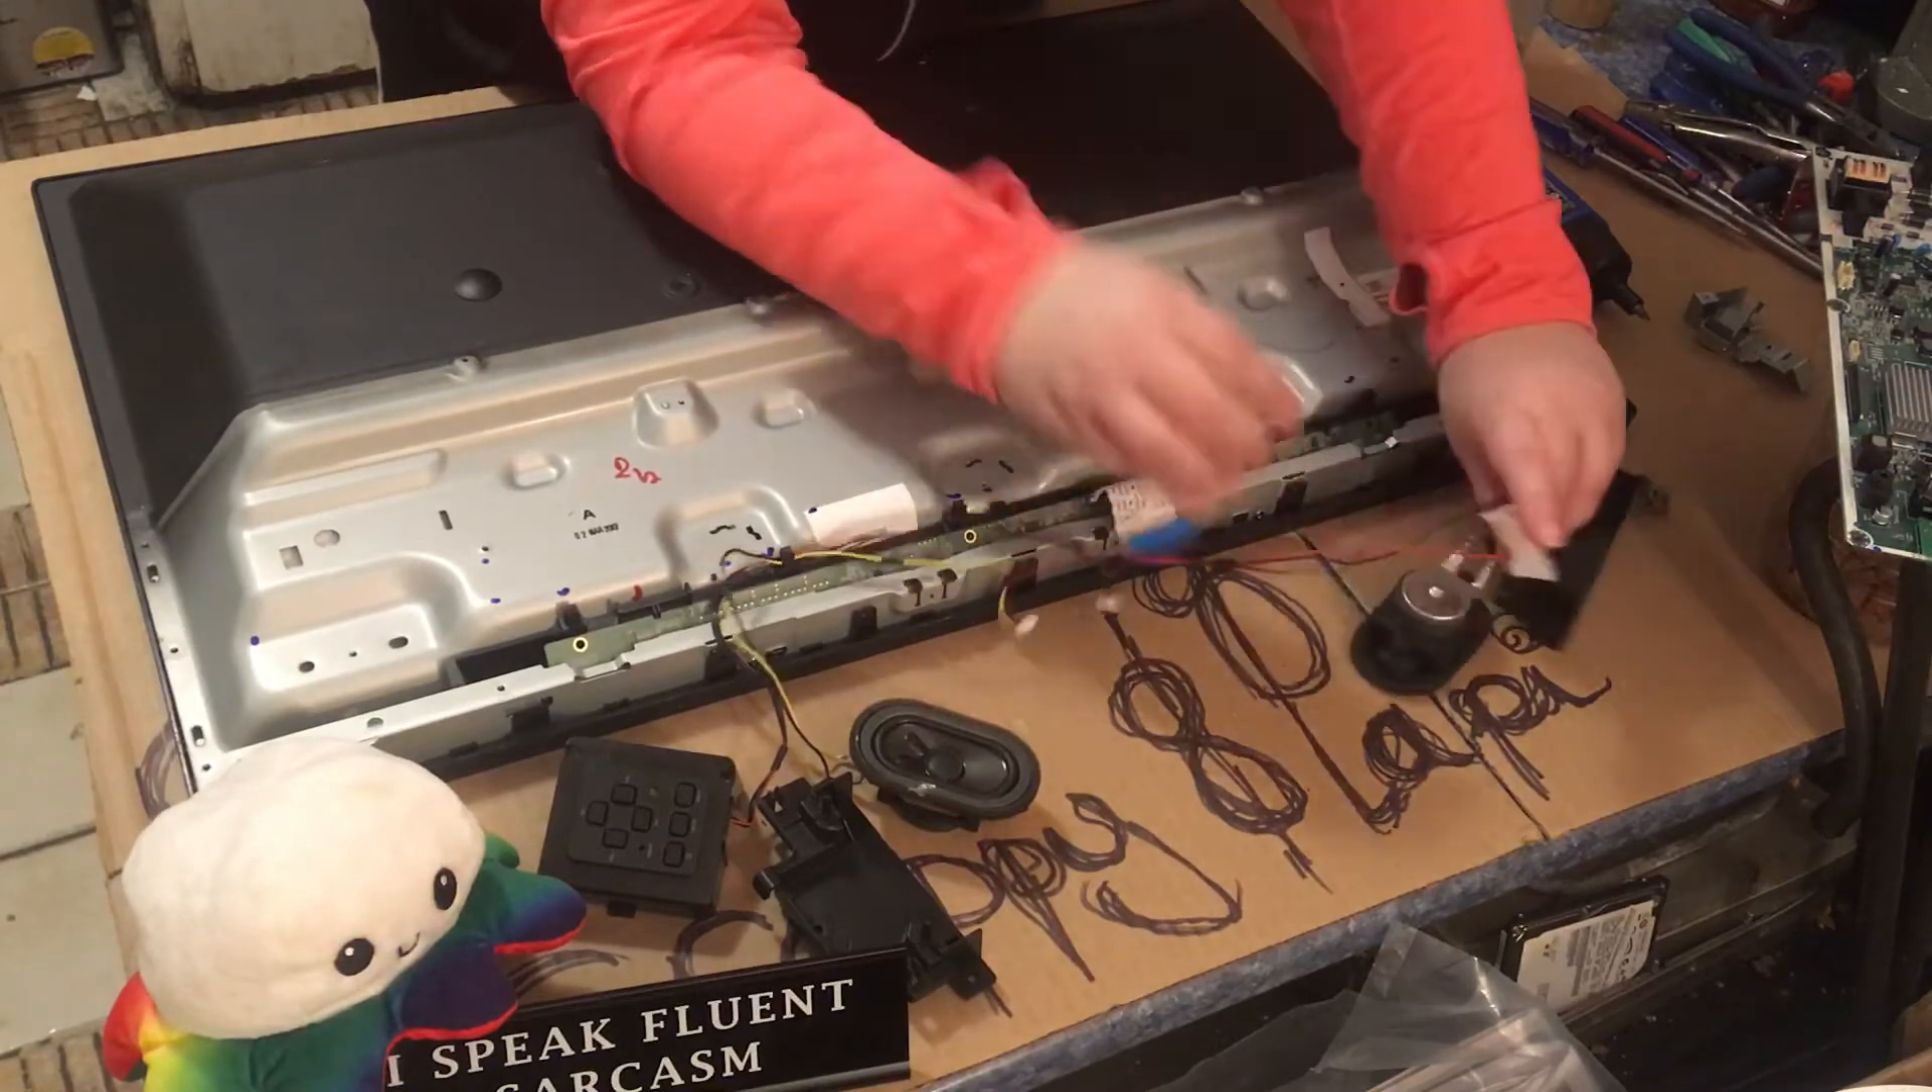So, we've got most of the speaker components out now.